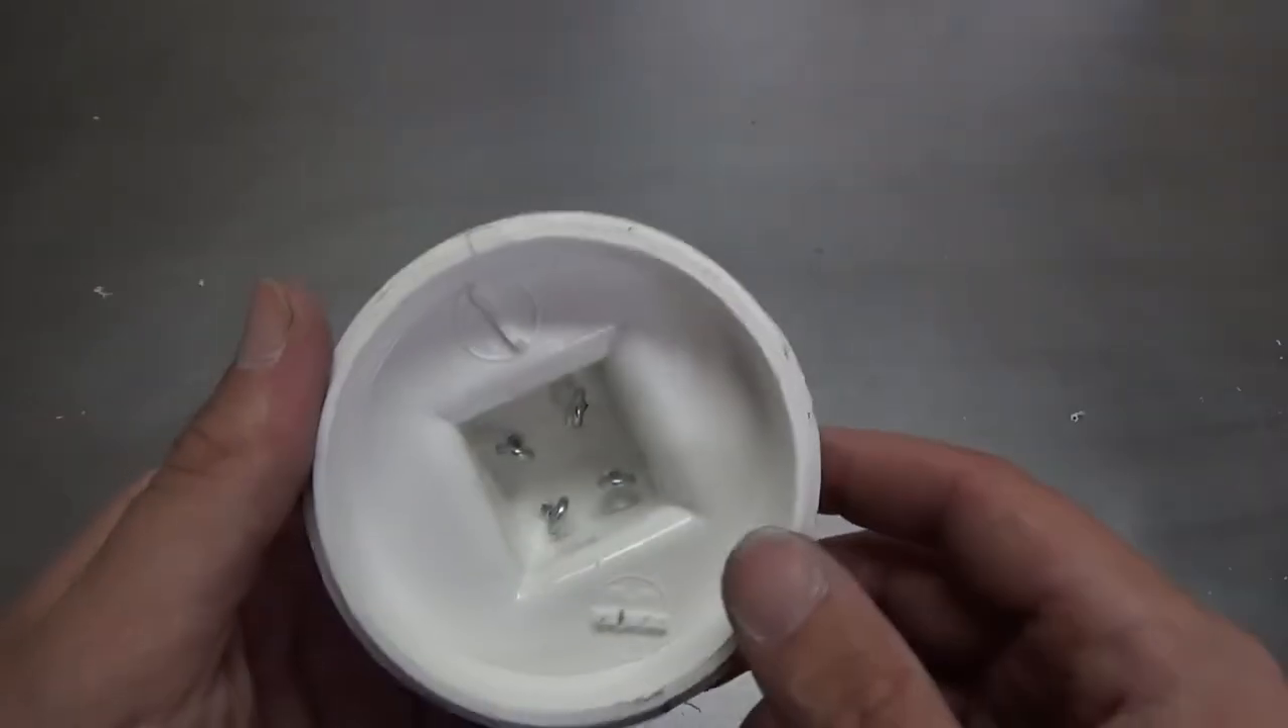I got my four eyelets in there.